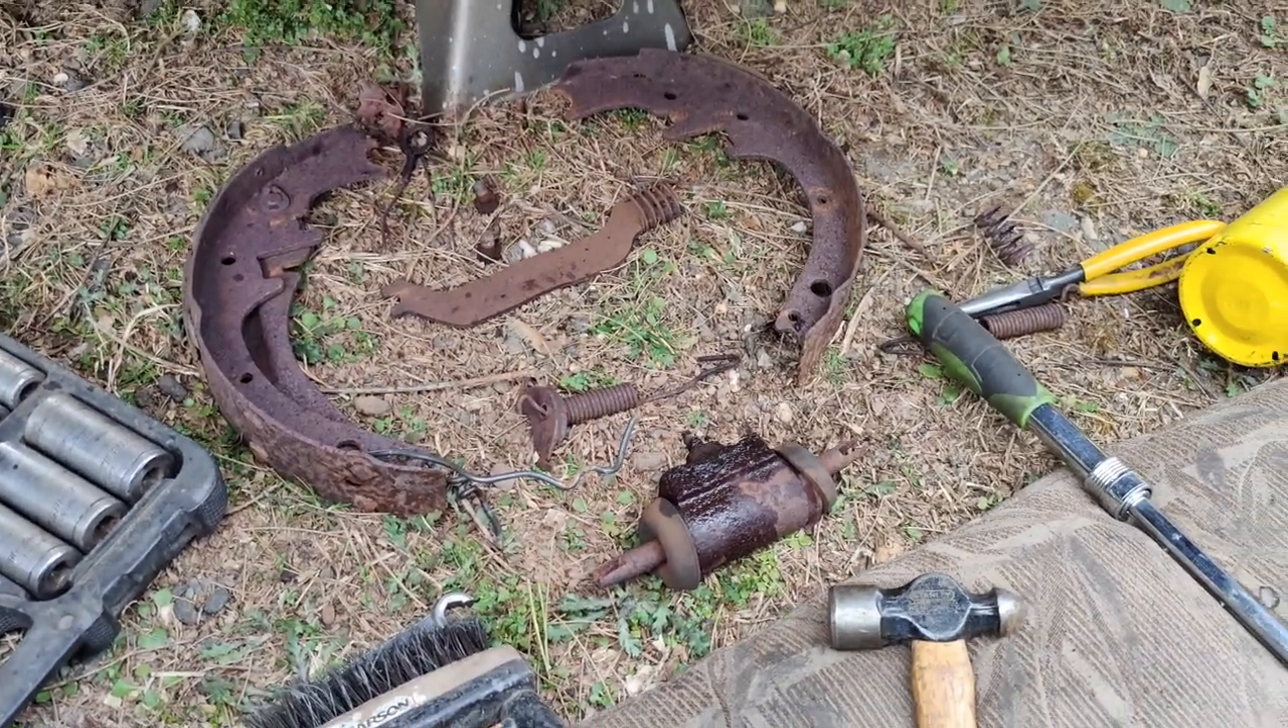We have our brakes out. We have all the hardware that's left over.